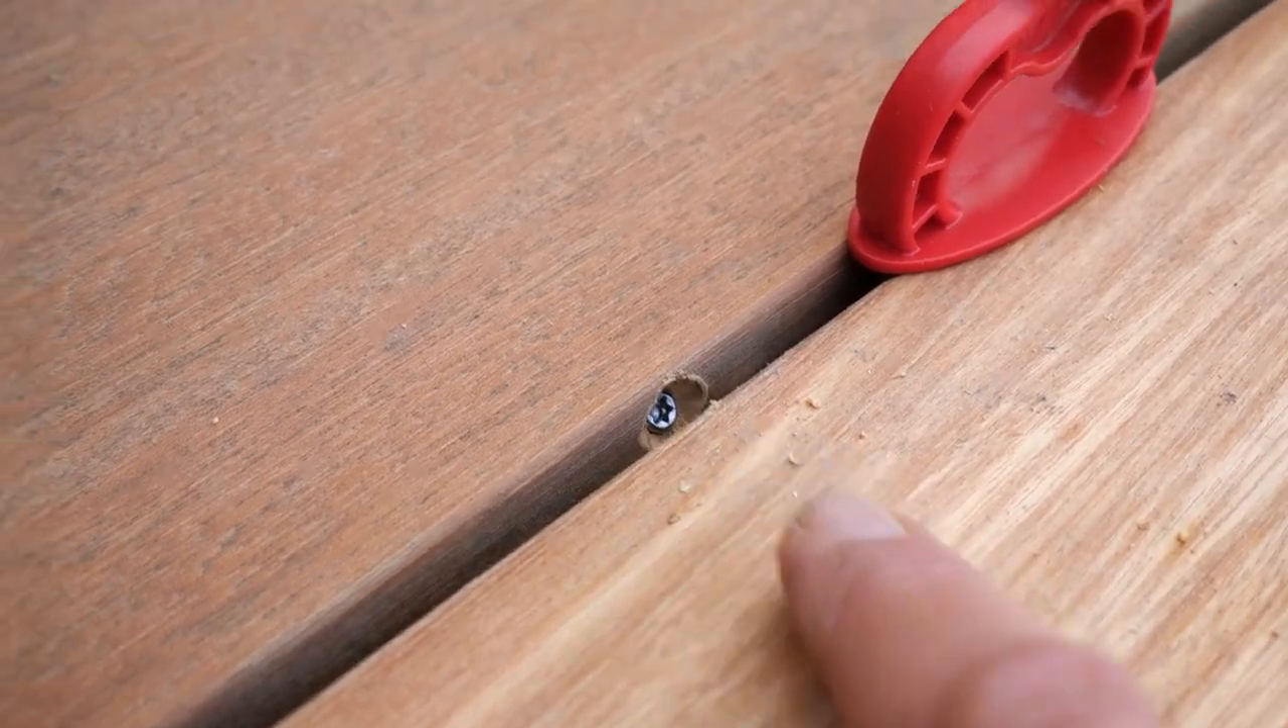As you can see, the screw's now sunken inside the wood, so from the top, you can't really see it.